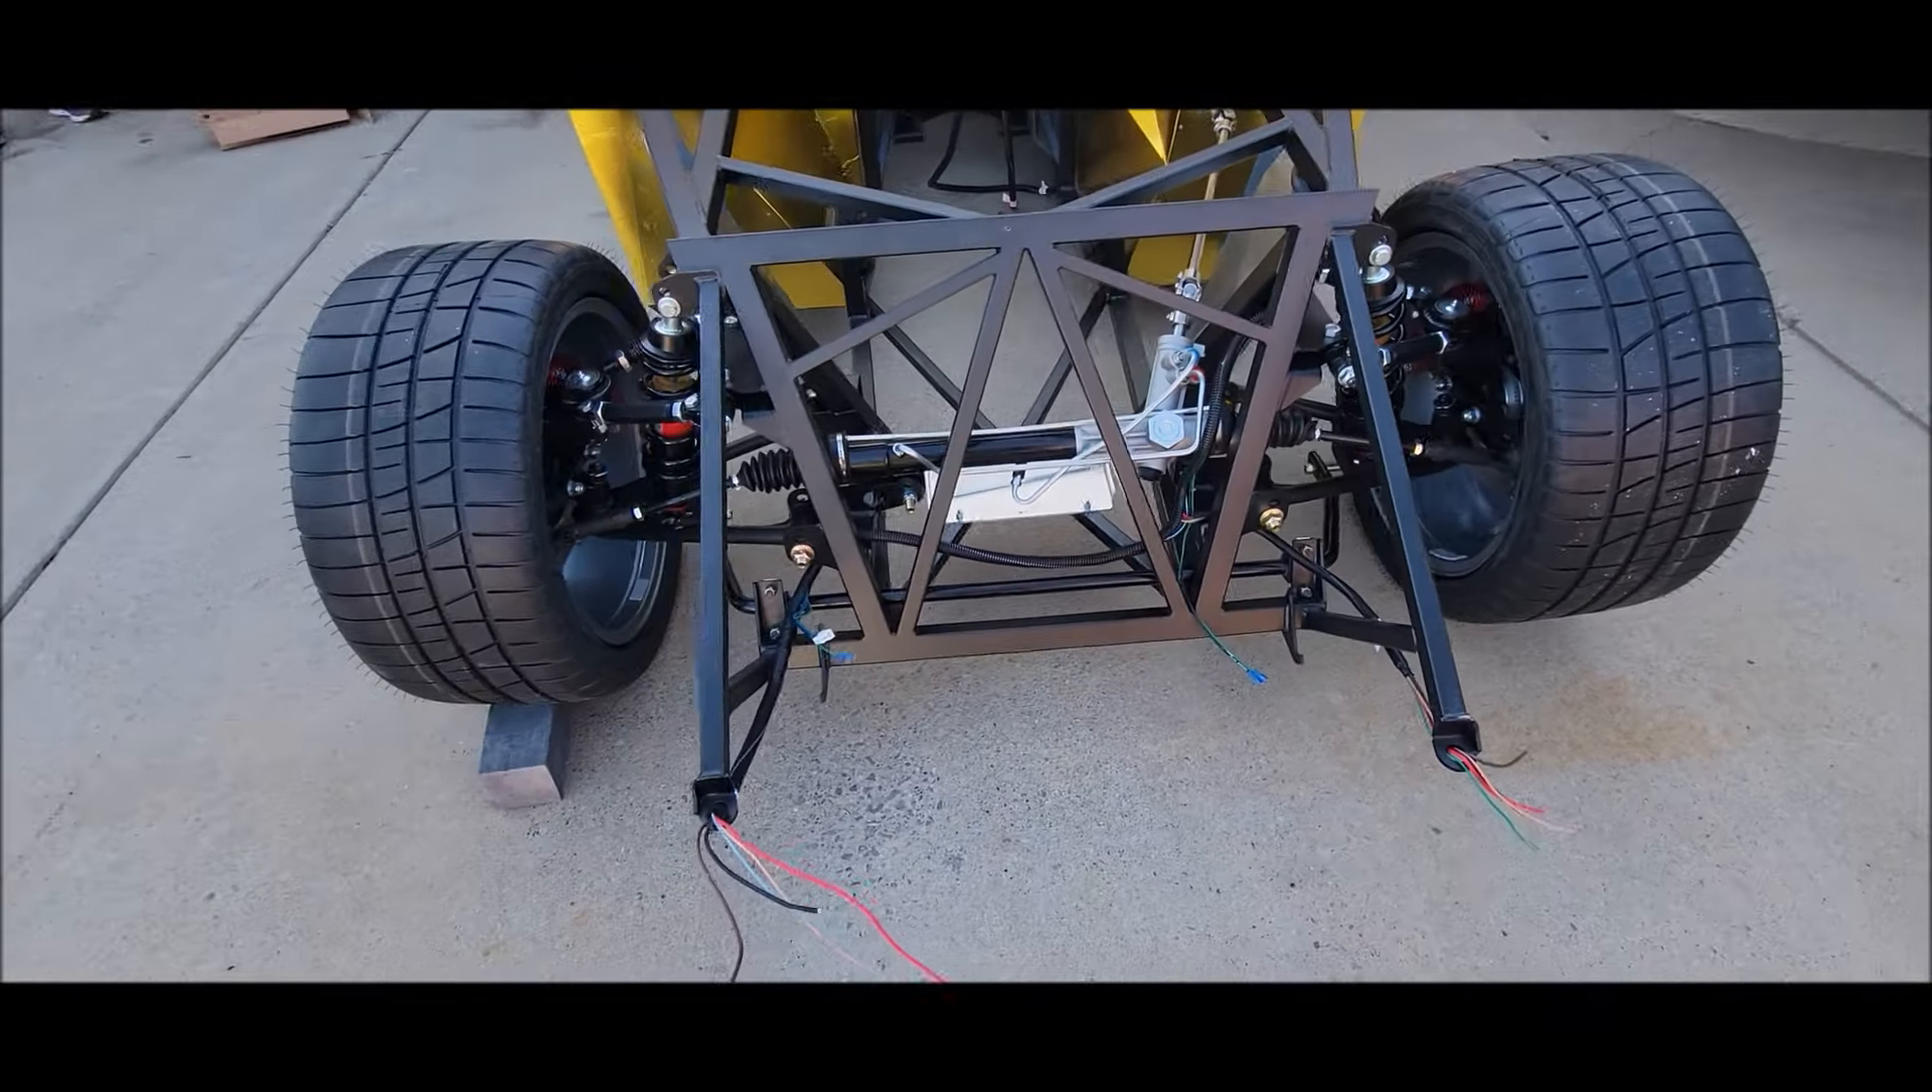All the wiring is kind of roughed in. We've got to secure it all still.